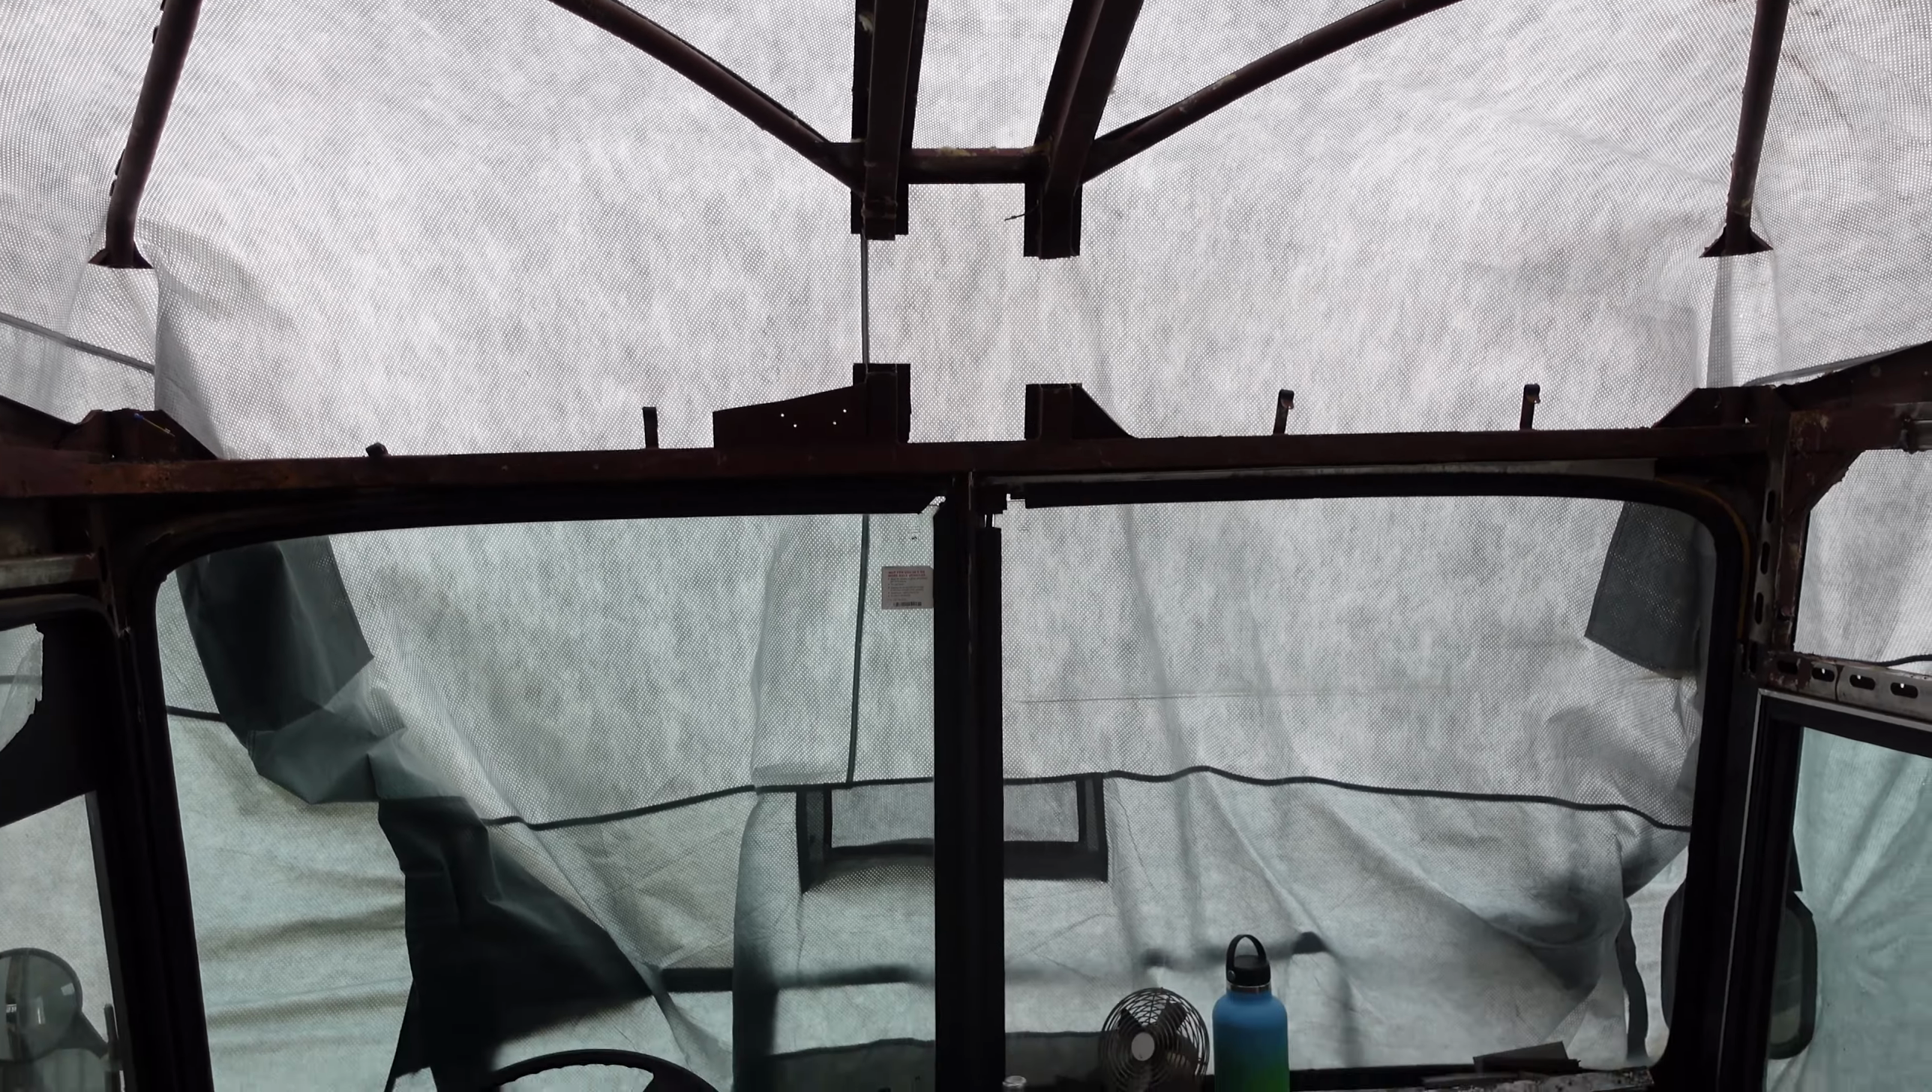All right so yeah we actually have the uh cover on the bus right now just because we got bad weather.